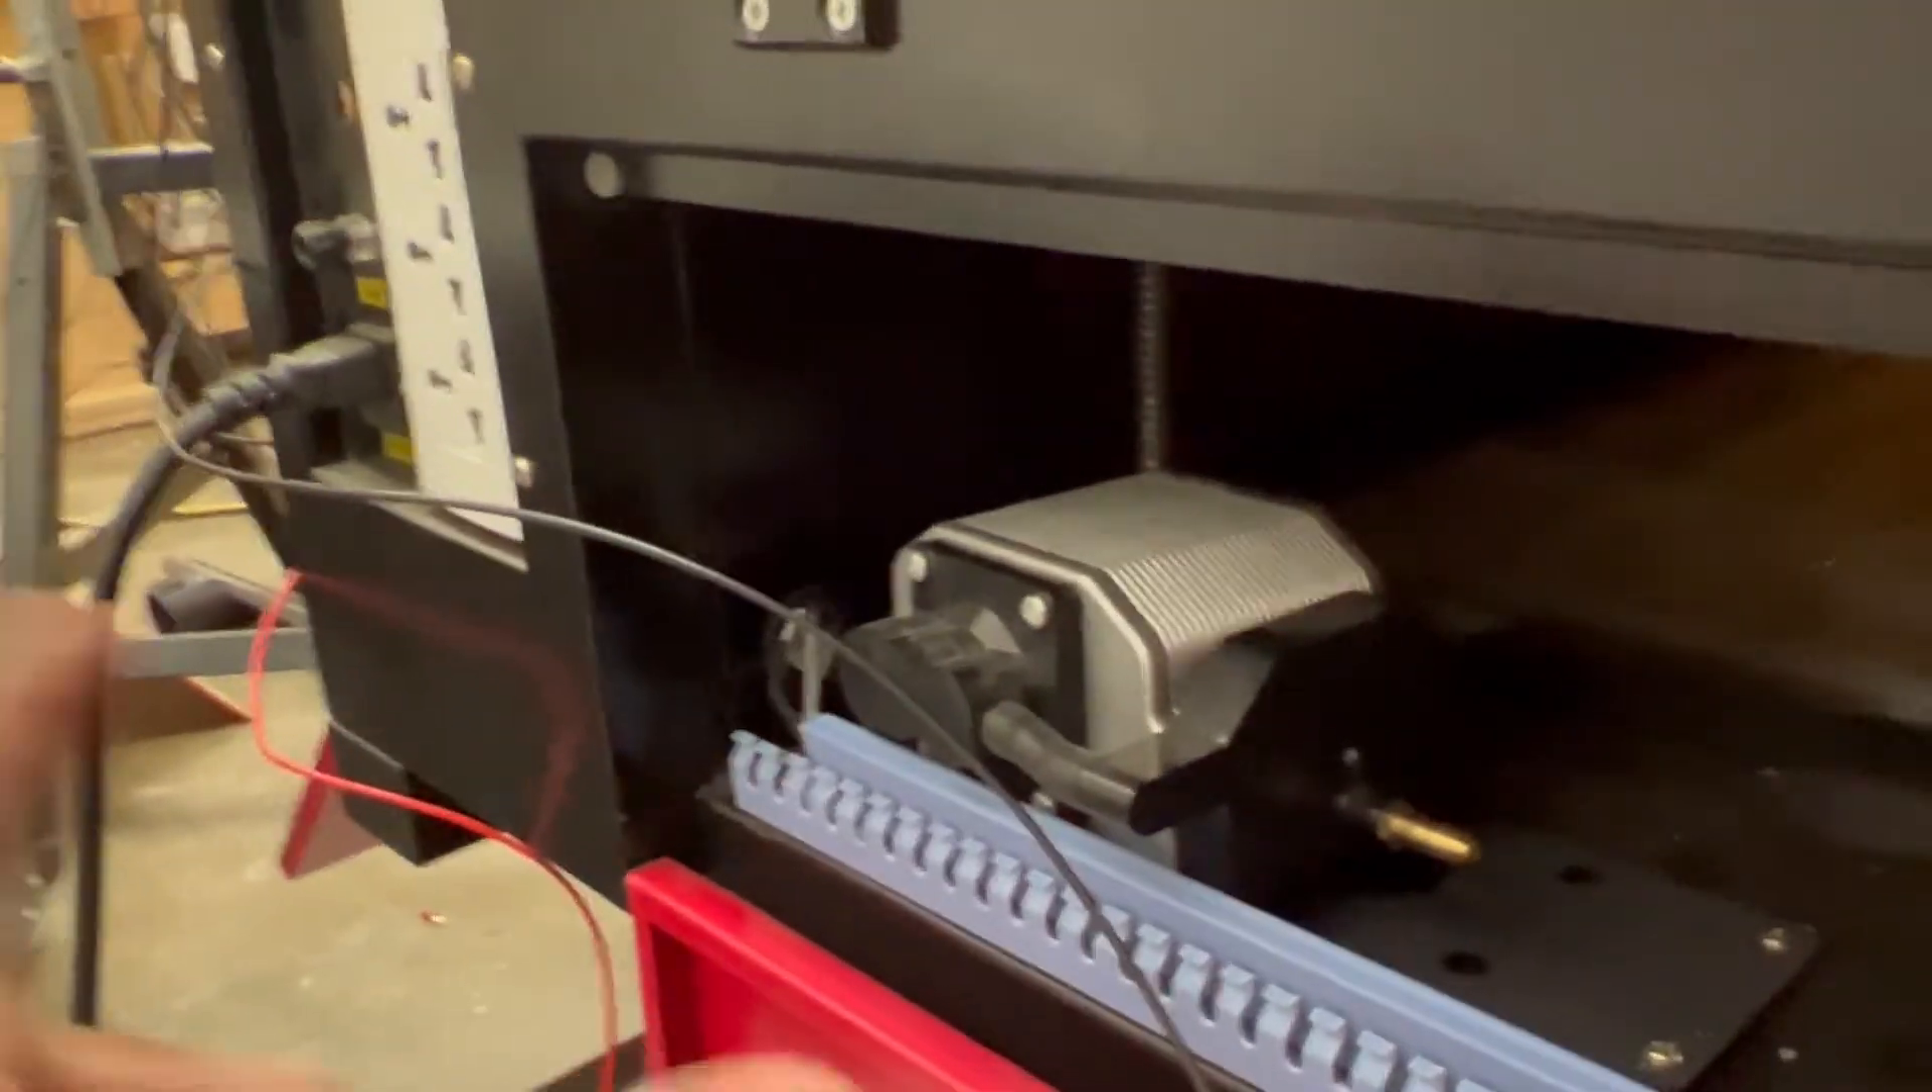So i have my wires here i haven't tucked them into the track yet but you can see they go all the way around the machine.